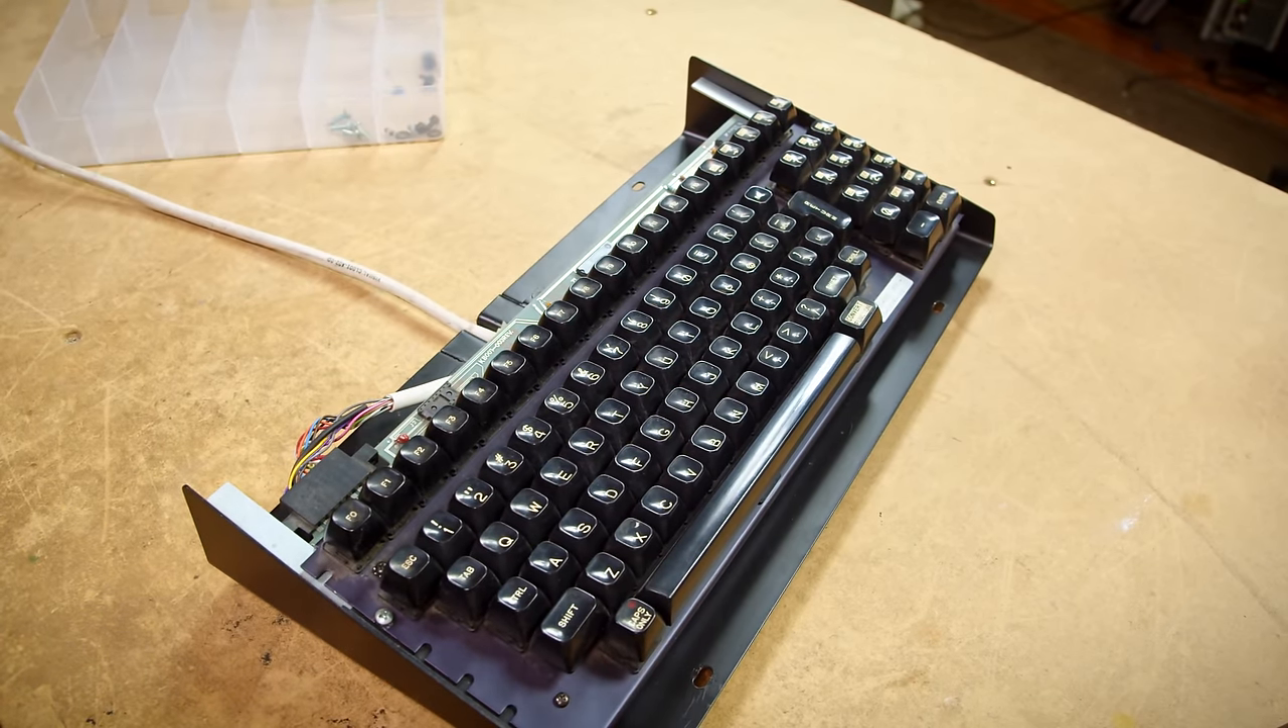Now that's the keyboard itself reinstalled.